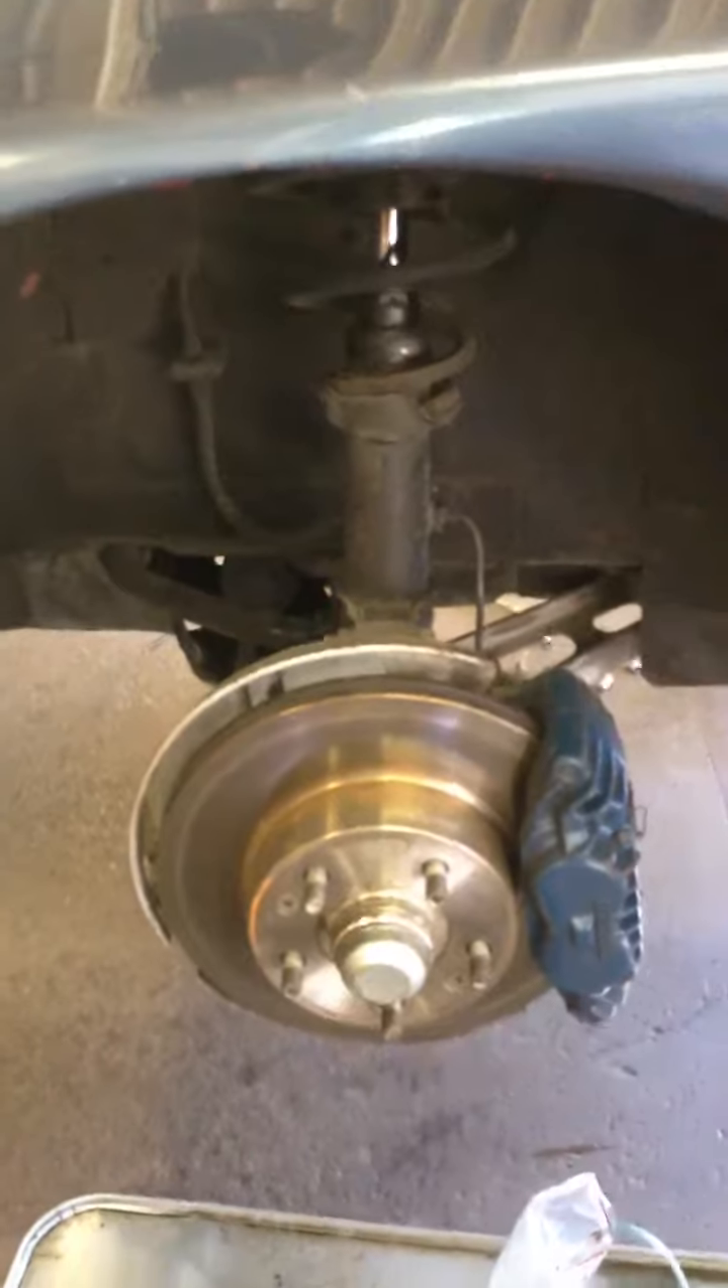Alright we got the wheel off which should be easy for you to do.